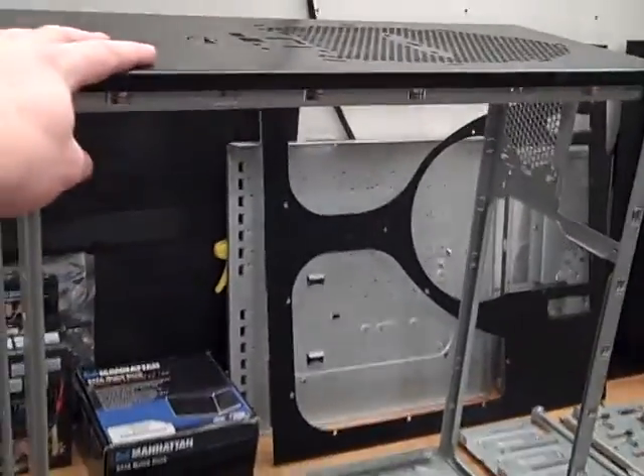This case is completely pulled apart at least mostly pulled apart.